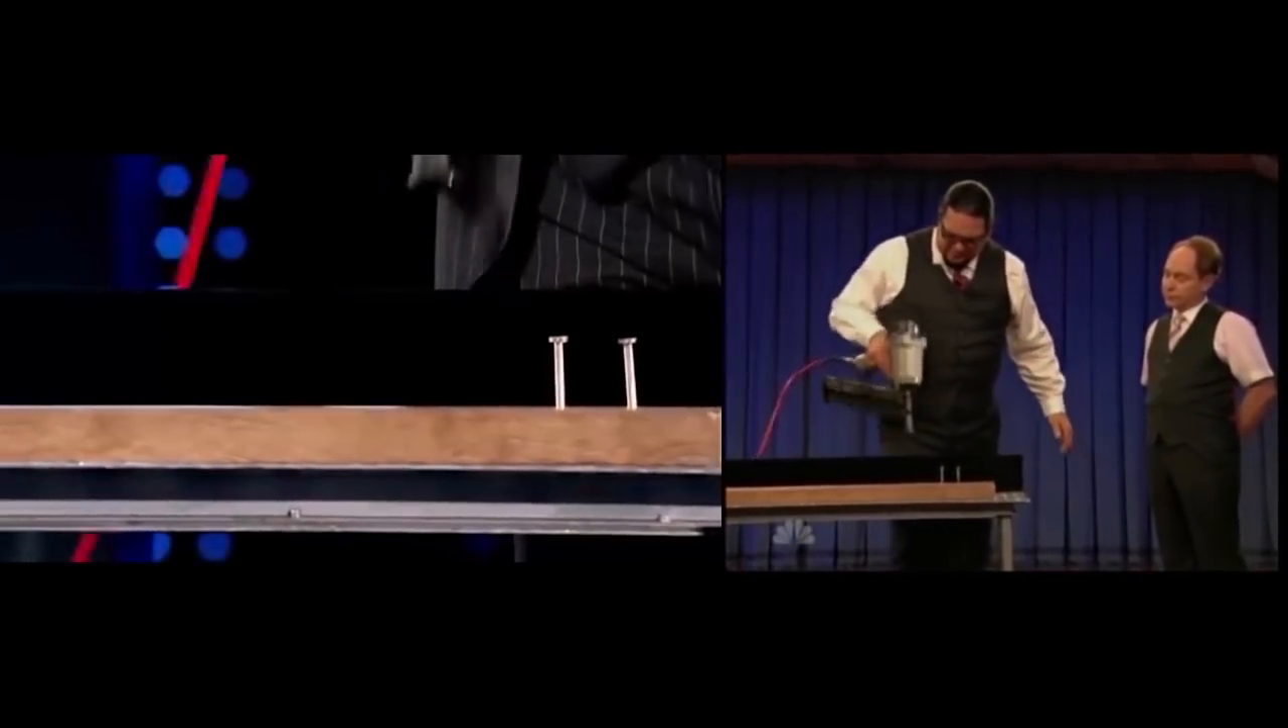The nails stick out a little bit.